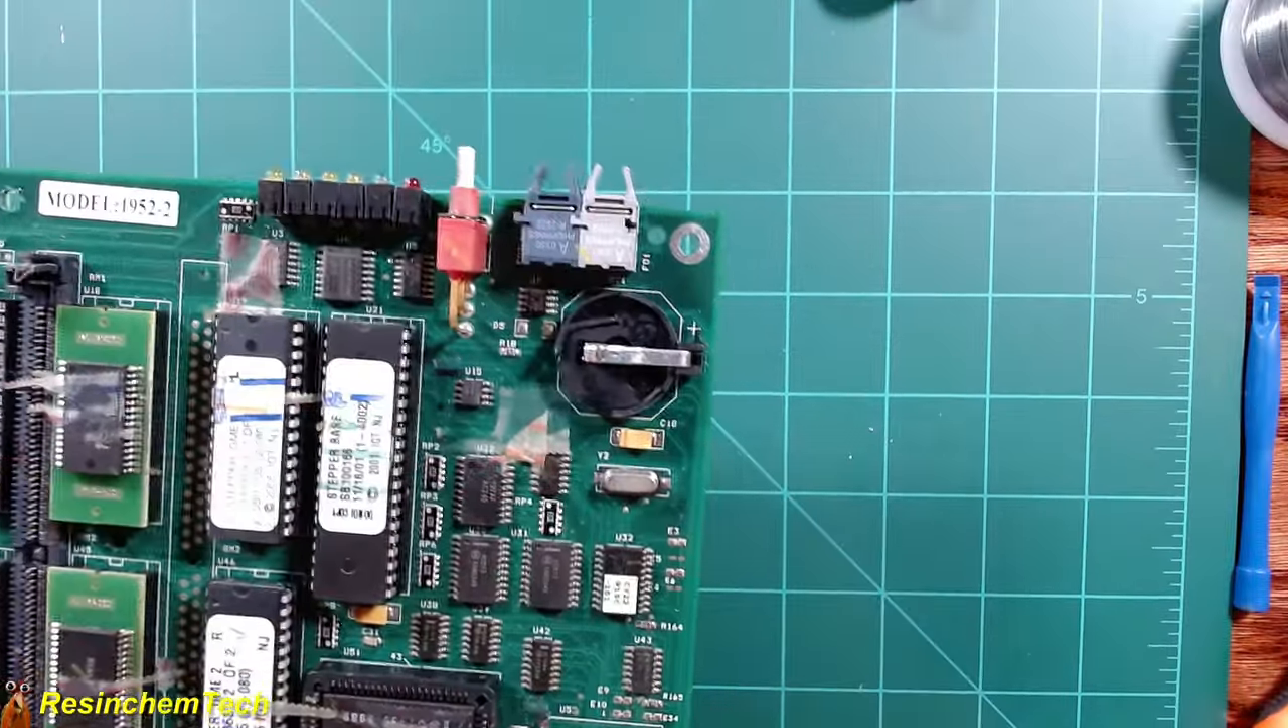So now I've got a nice battery holder in place.